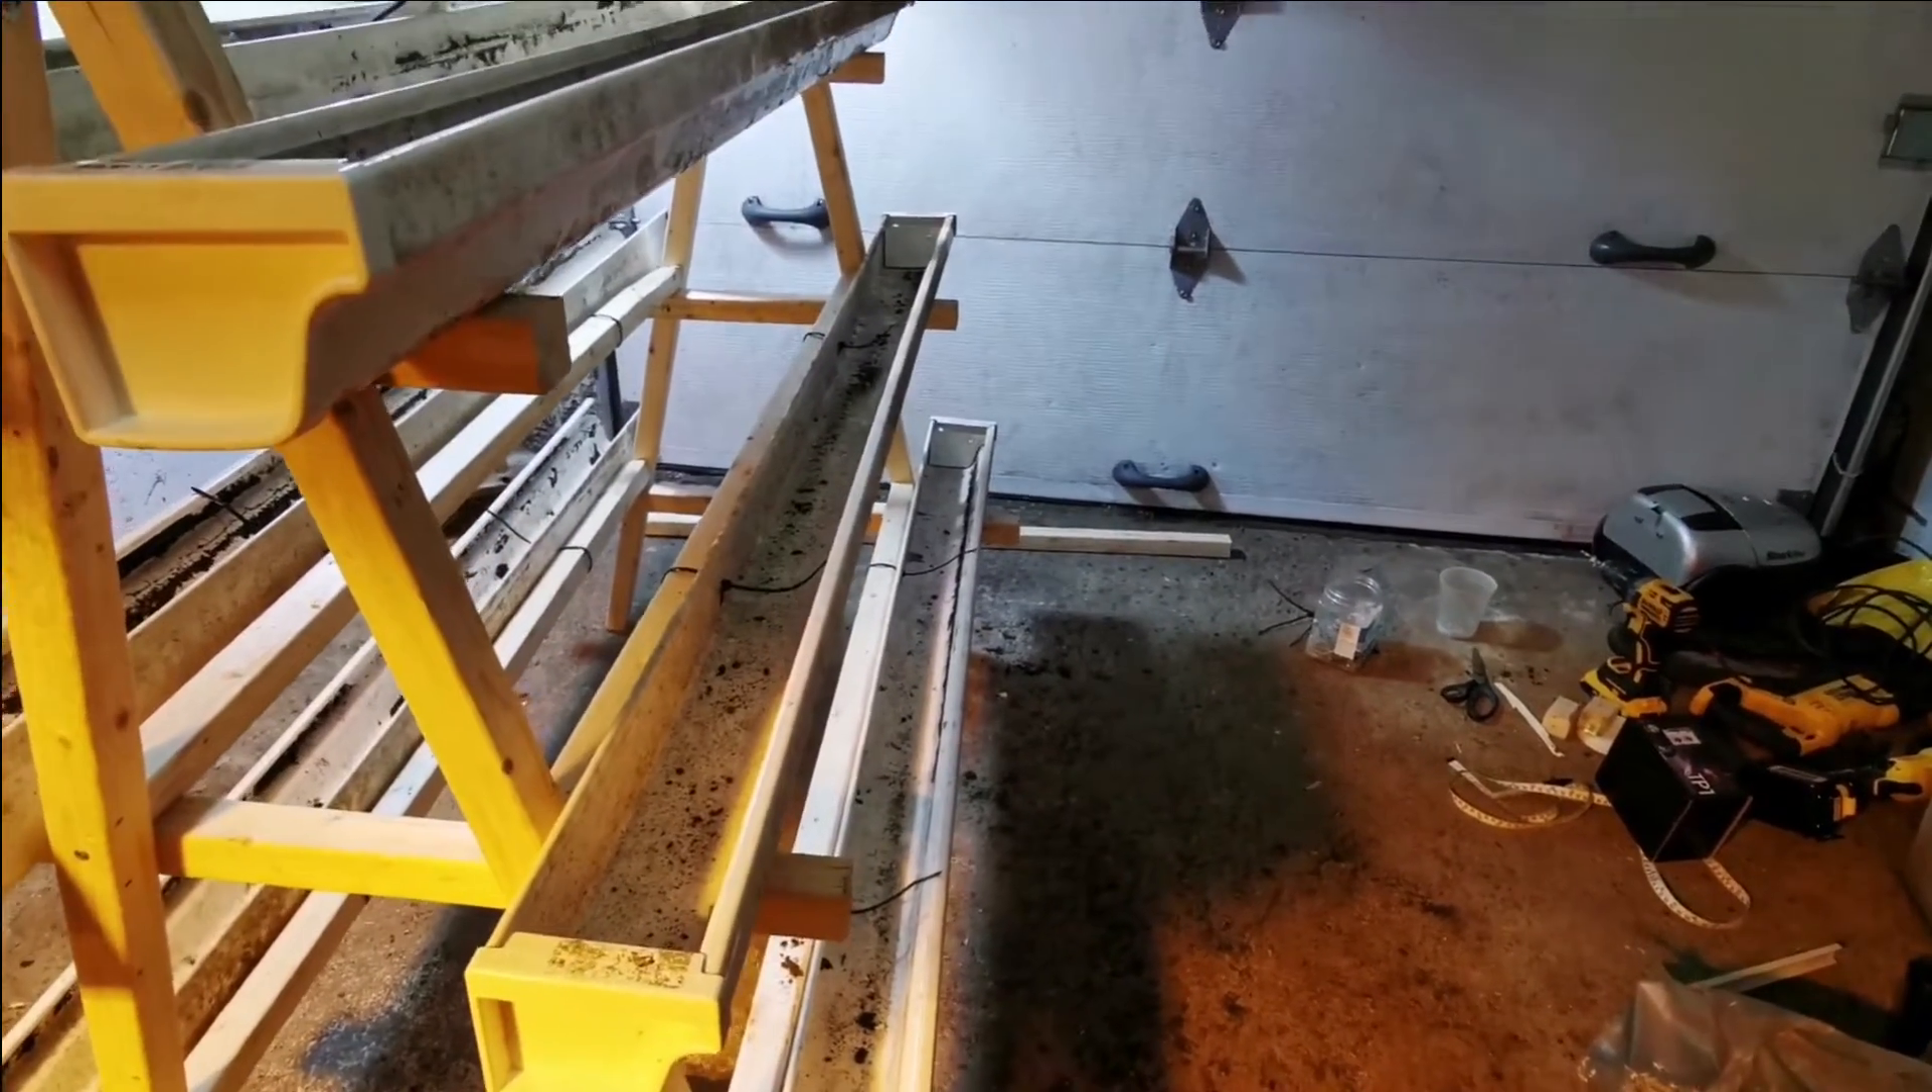All right so that's it we've got end caps on this side.